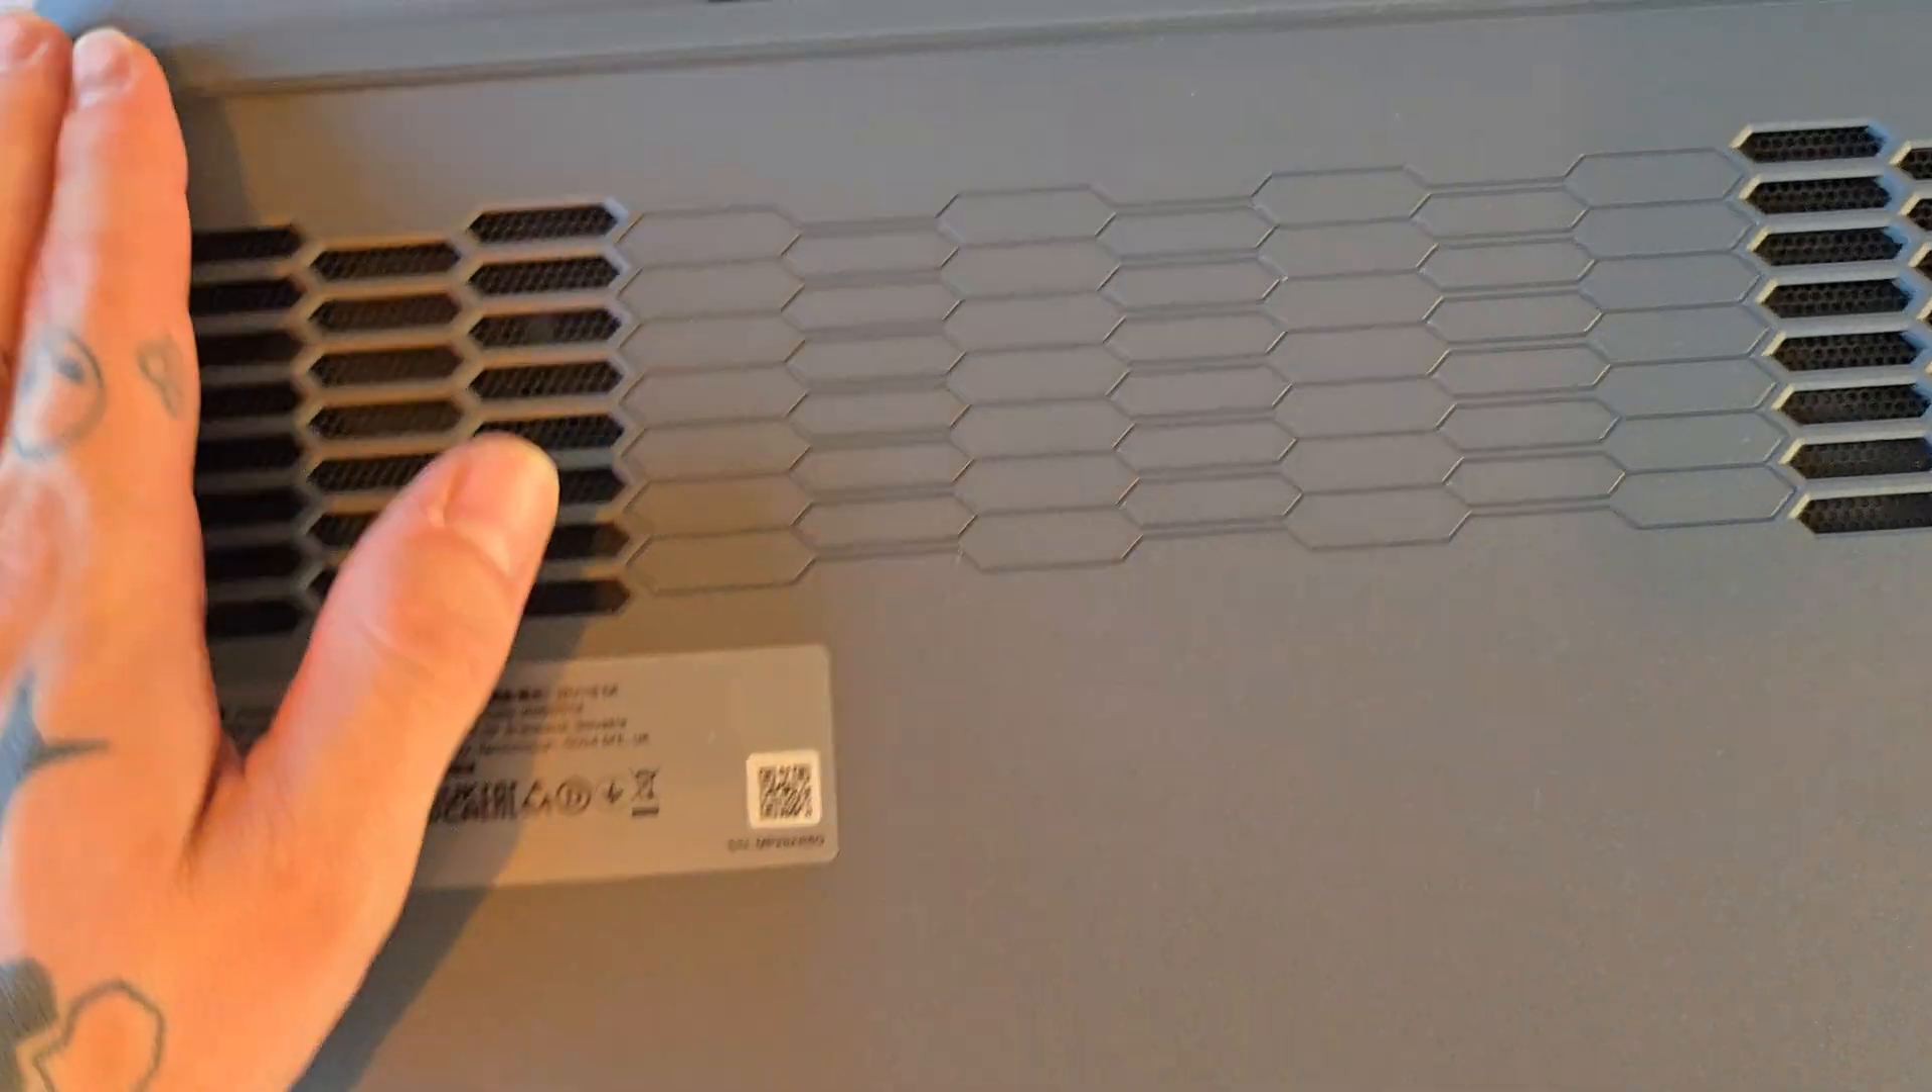So I've put my cover back on.